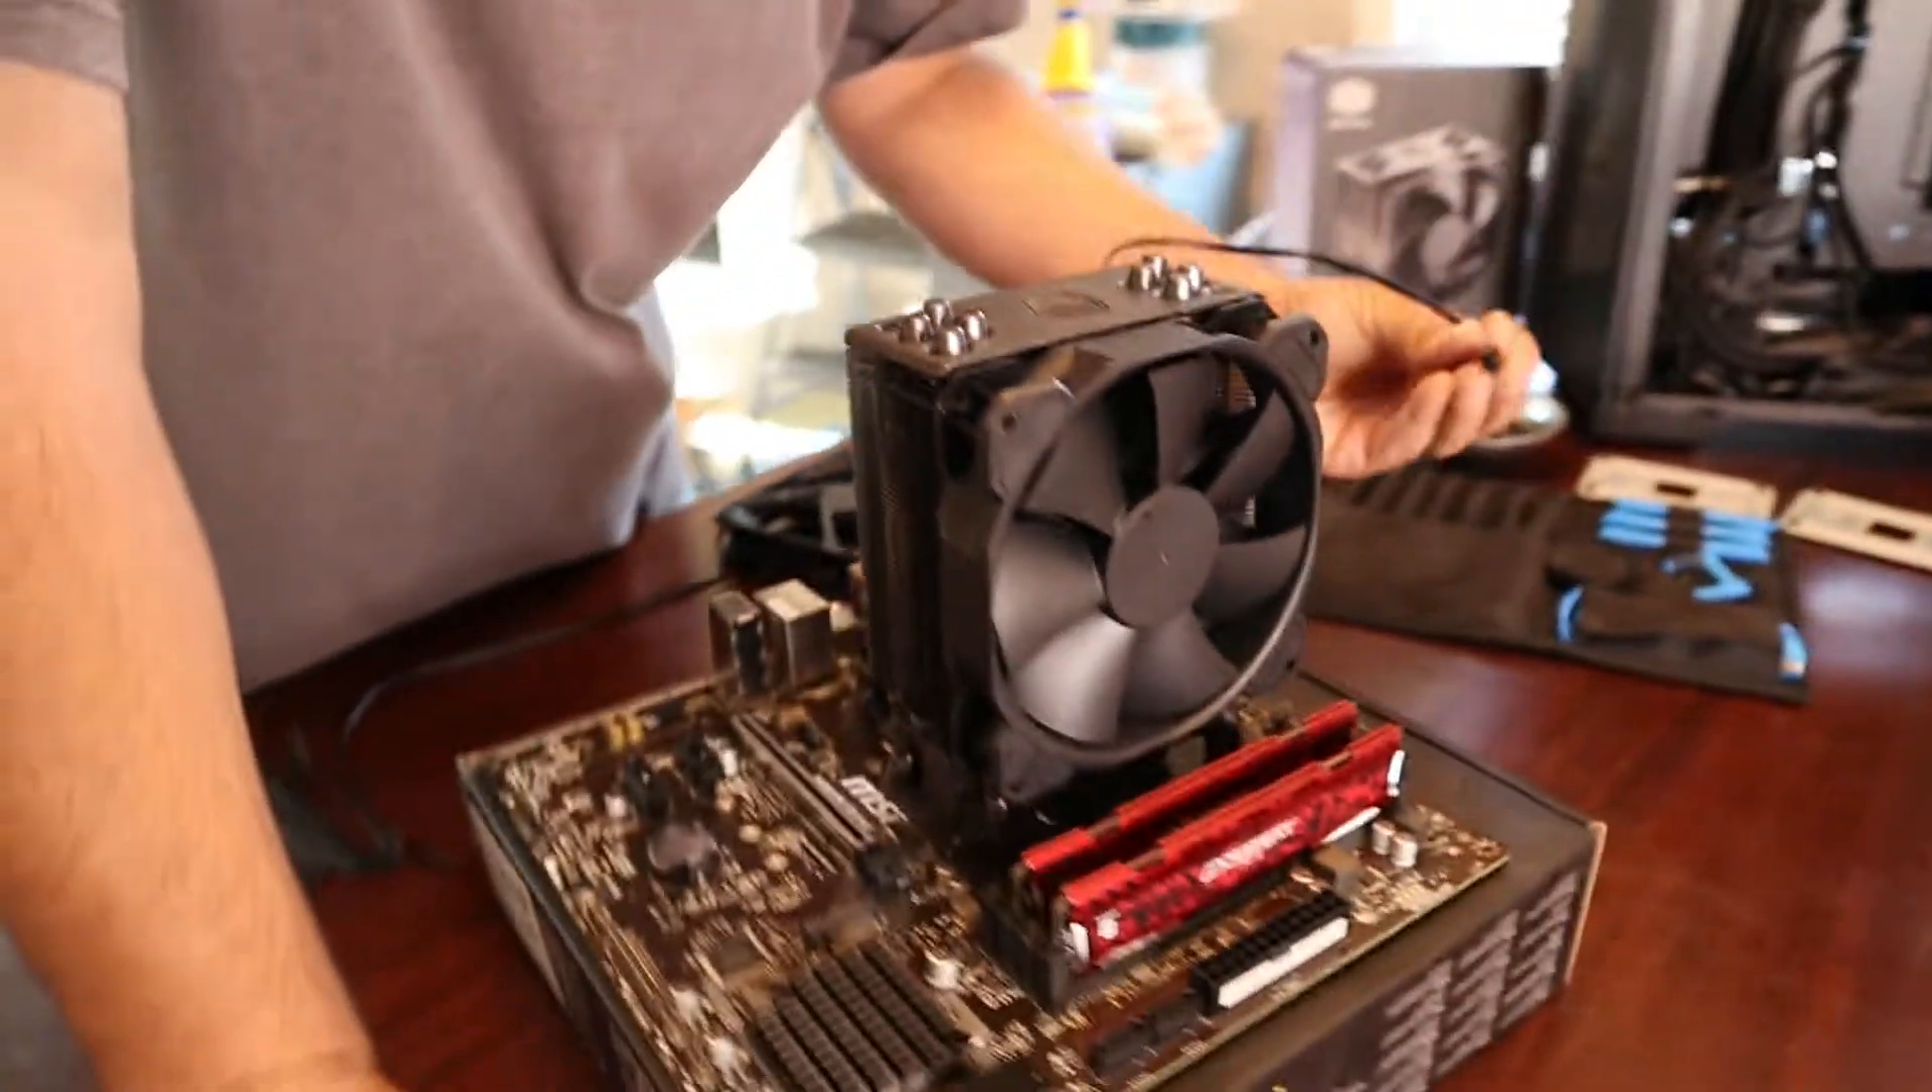So right now that fan is installed.